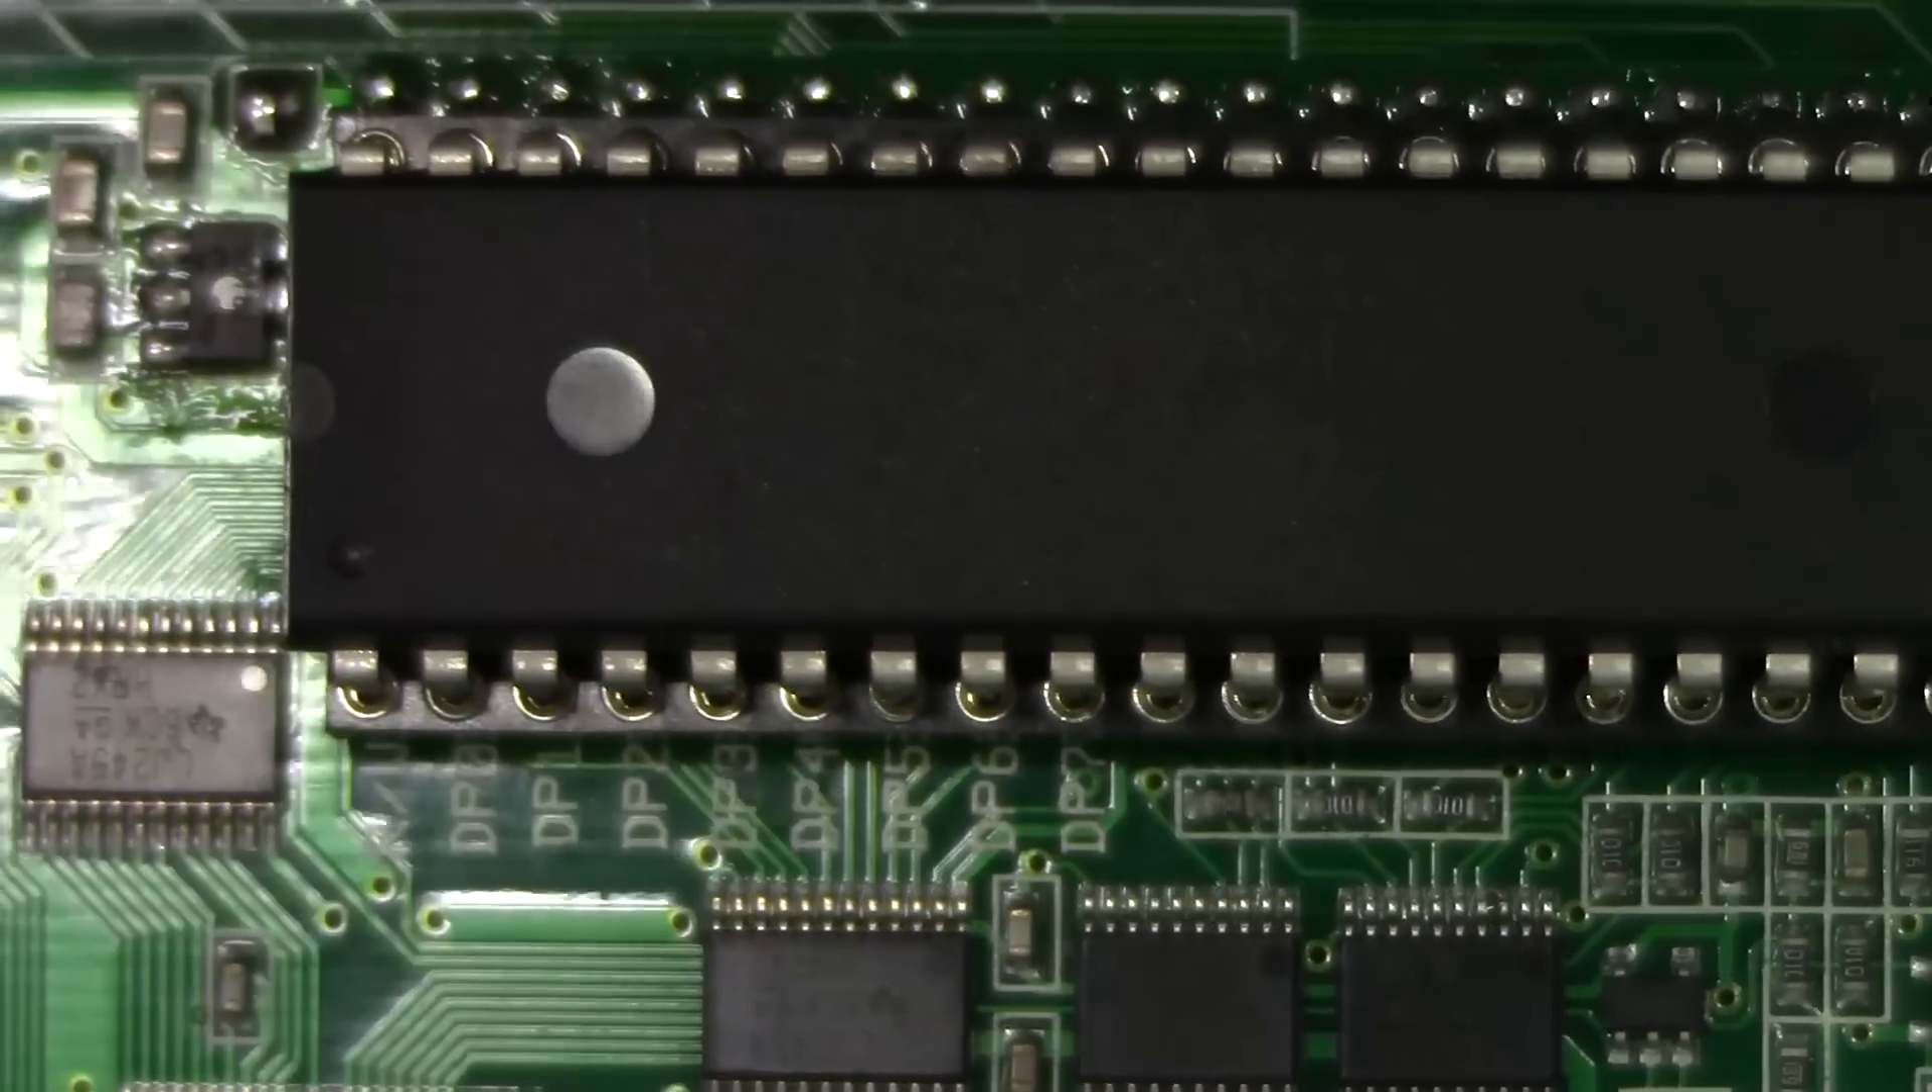And those pins are going into these very precise machine pin ports, which they all are.